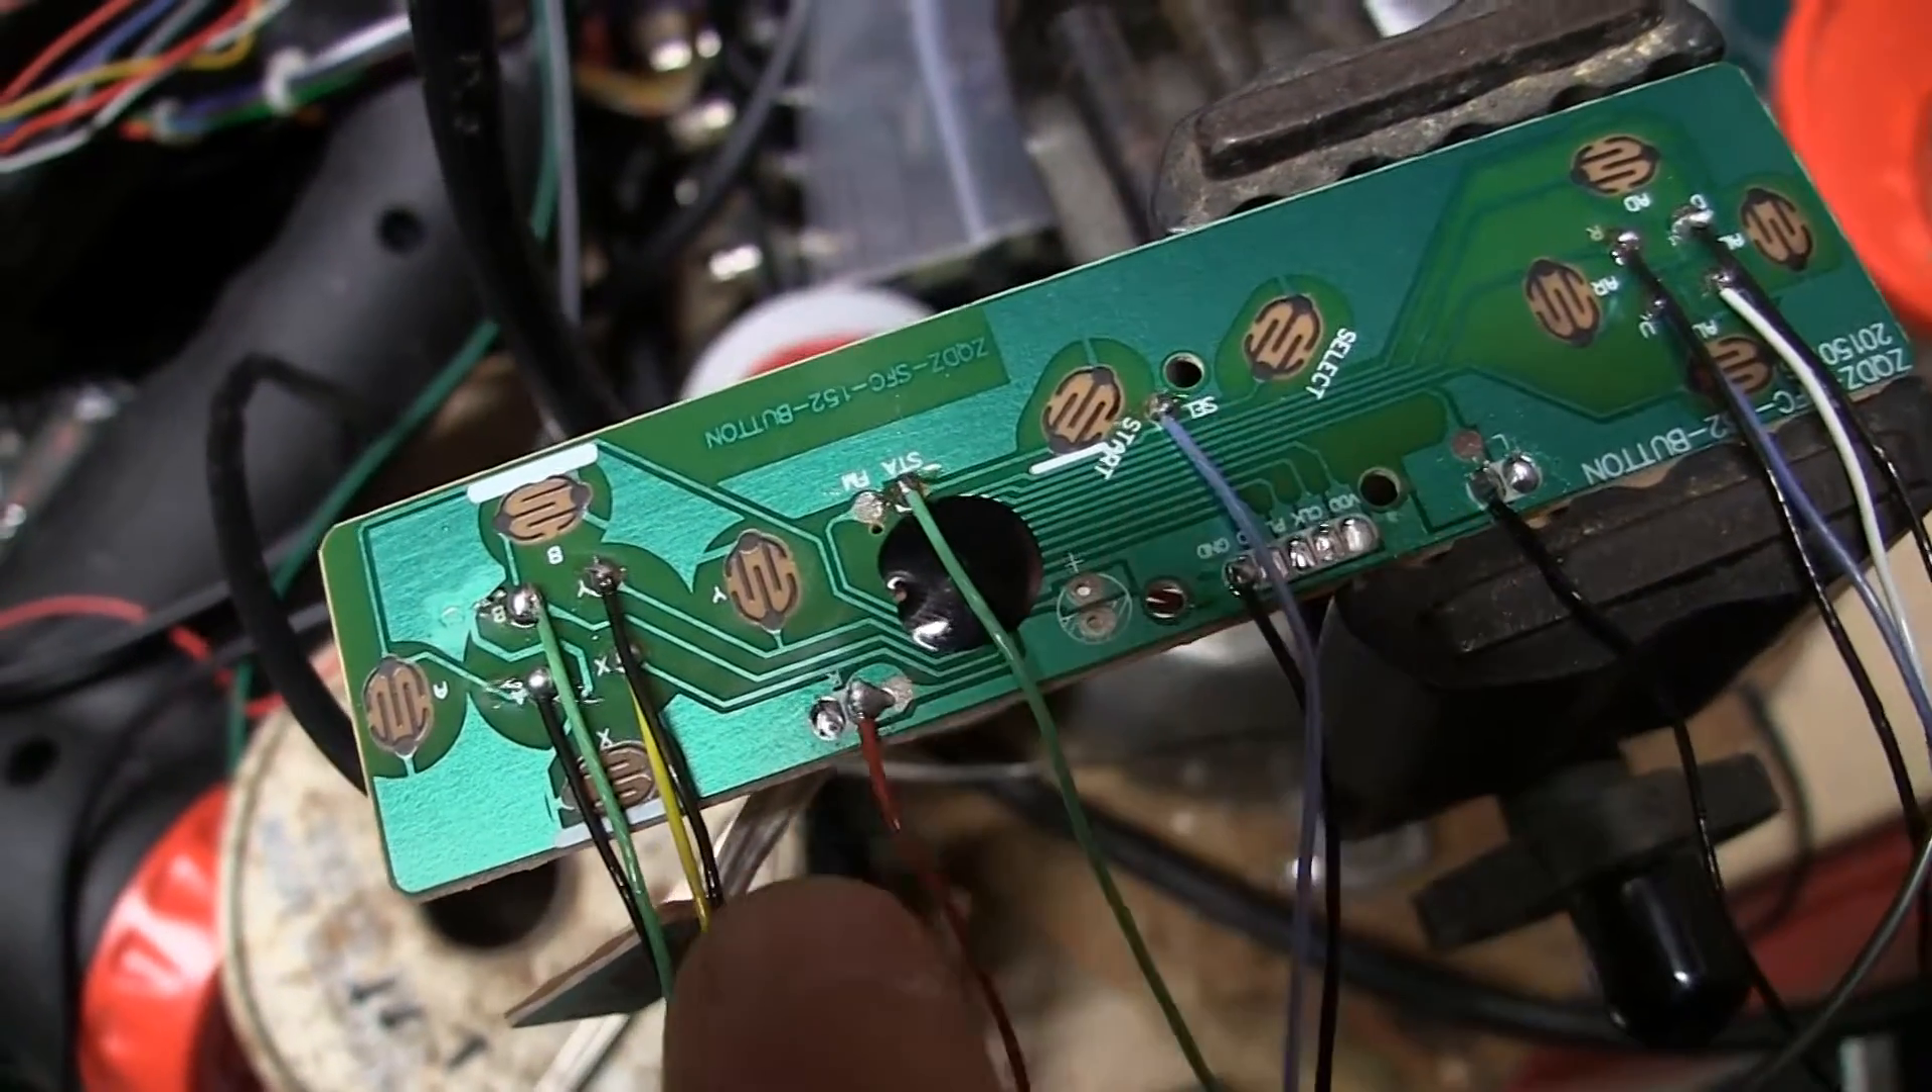So the solder stayed real good. So all the wires are hooked up.